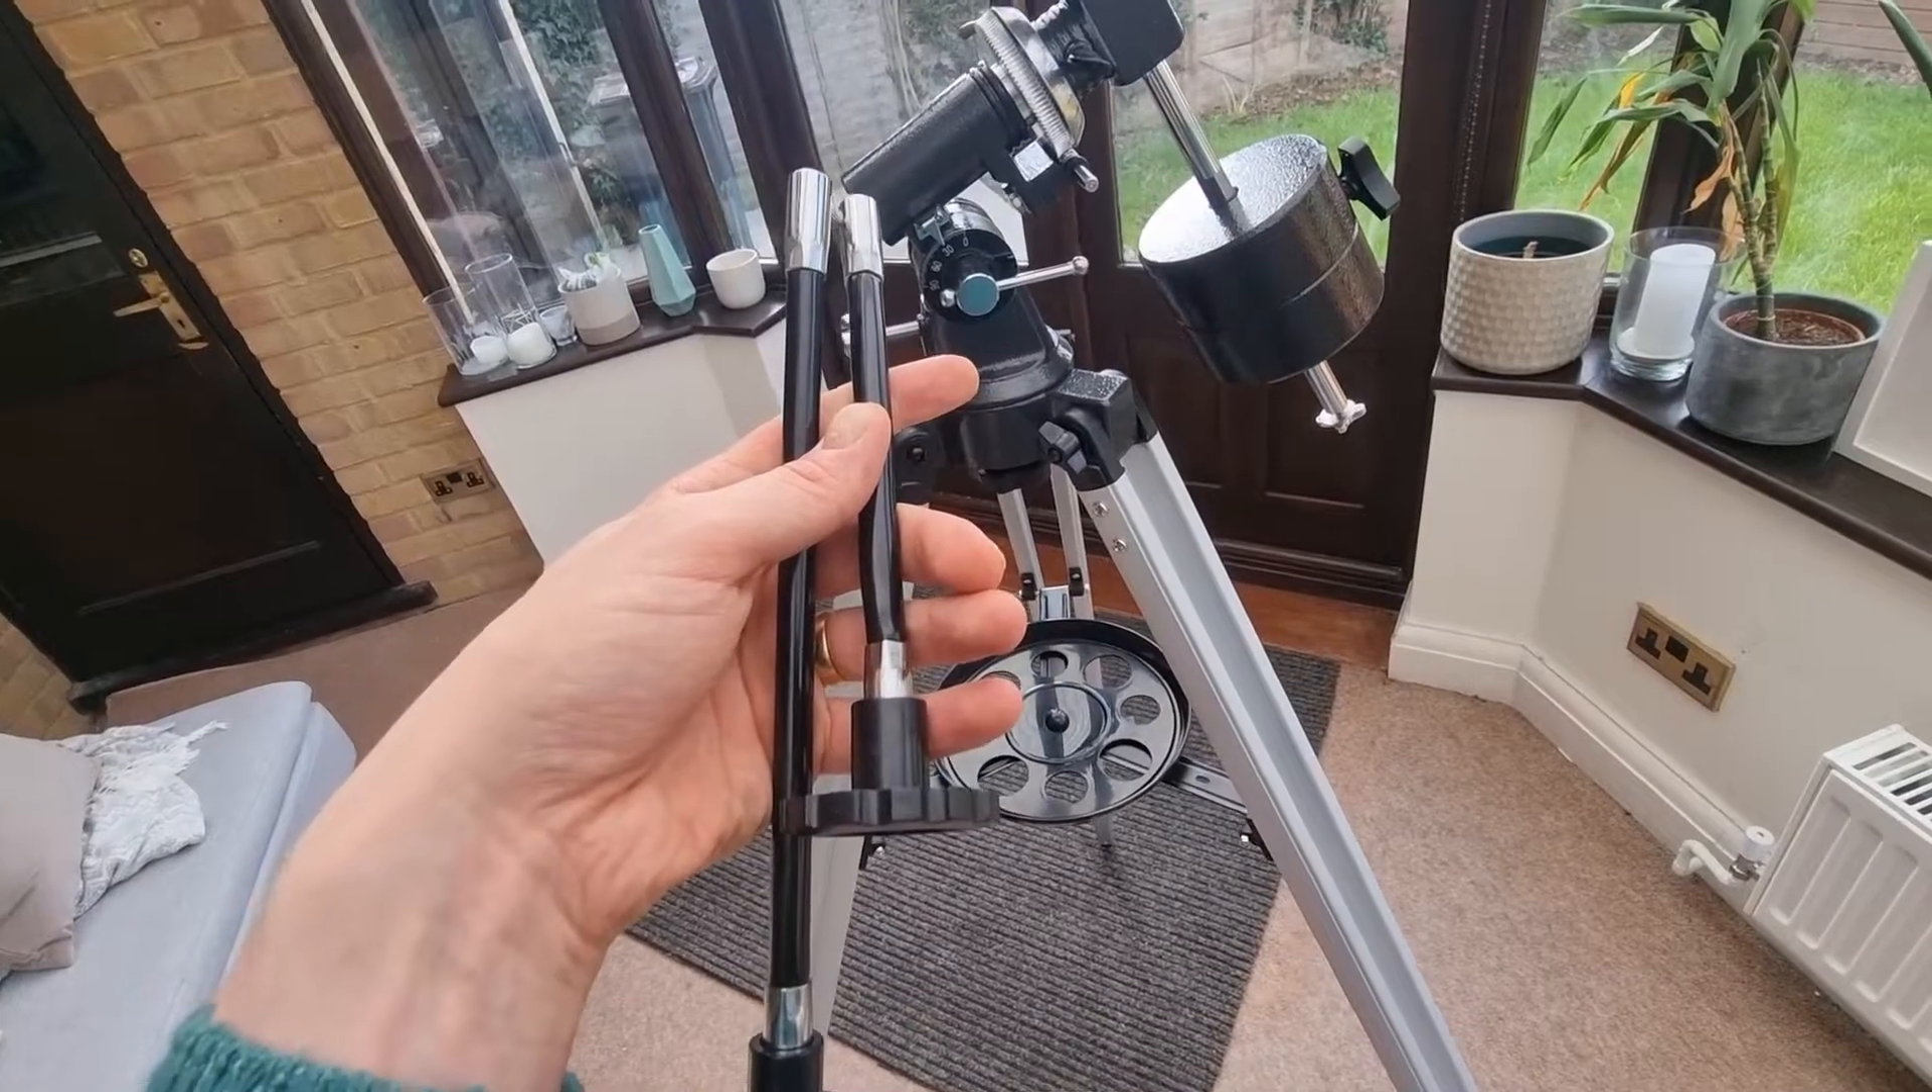I am now, I now have the counterweight in place, okay.